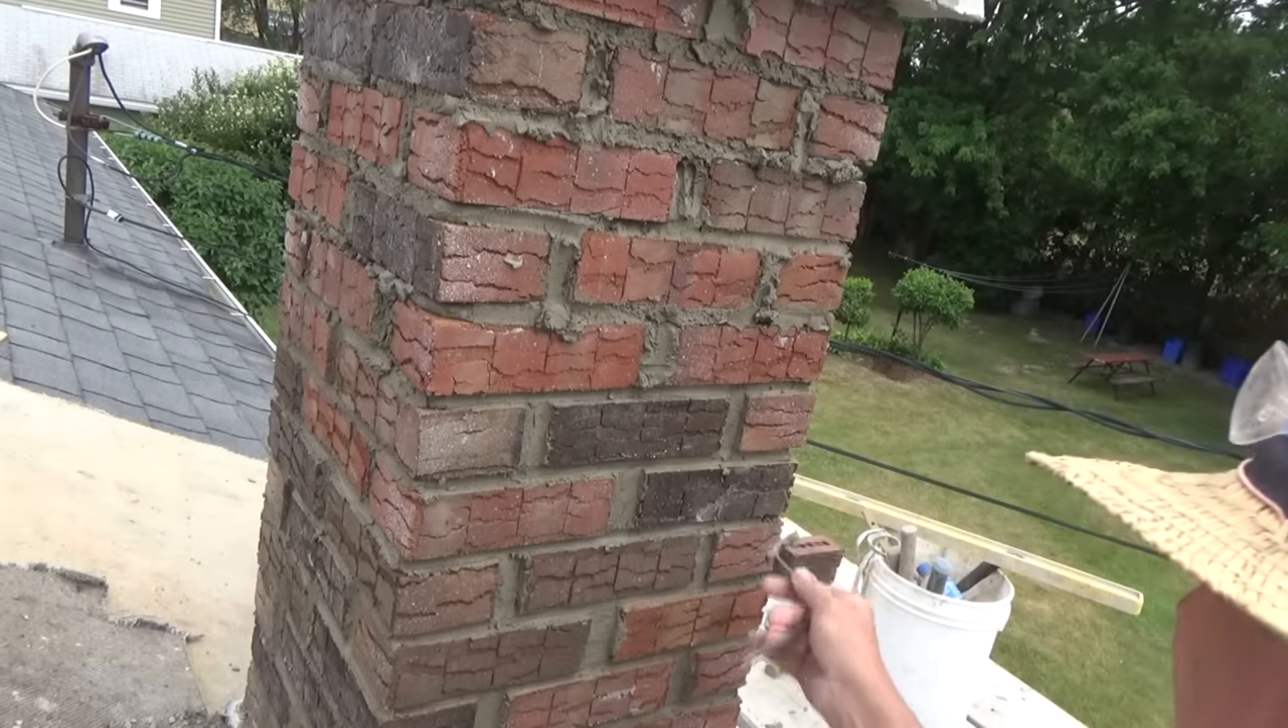I've got big joints here. But I couldn't help it. The bricks were smaller than the old ones.